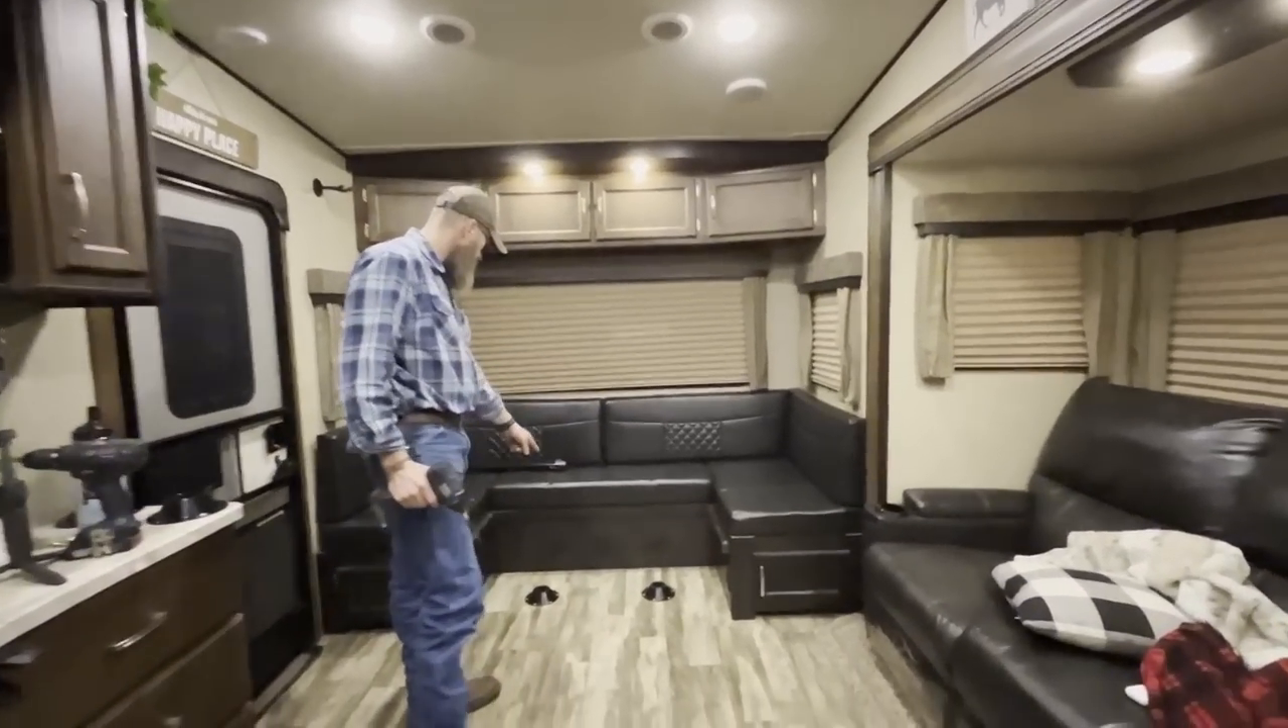Now the last thing we have to do over here is take the pegs off of the floor.